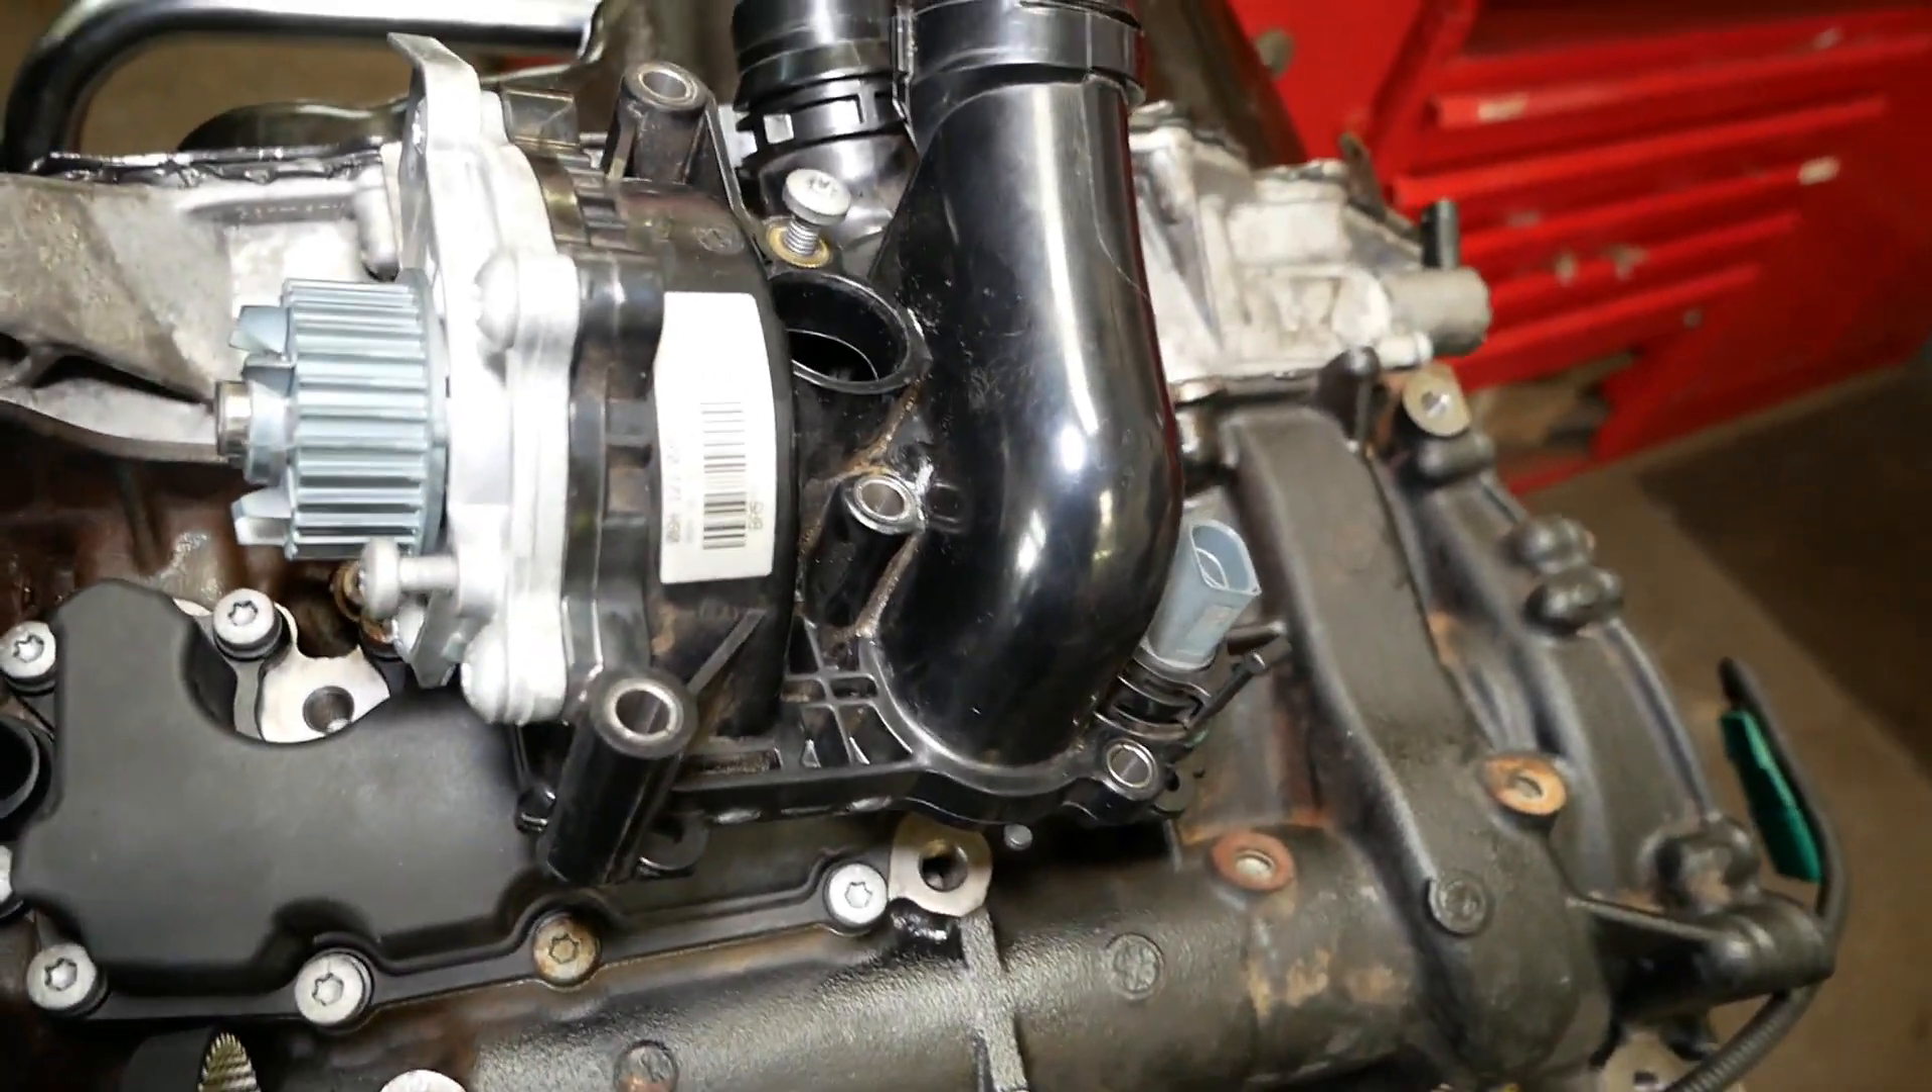Hier kann man jetzt auch die neue Wasserpumpe dann schon sehen, die jetzt auf das Gehäuse entsprechend montiert ist.